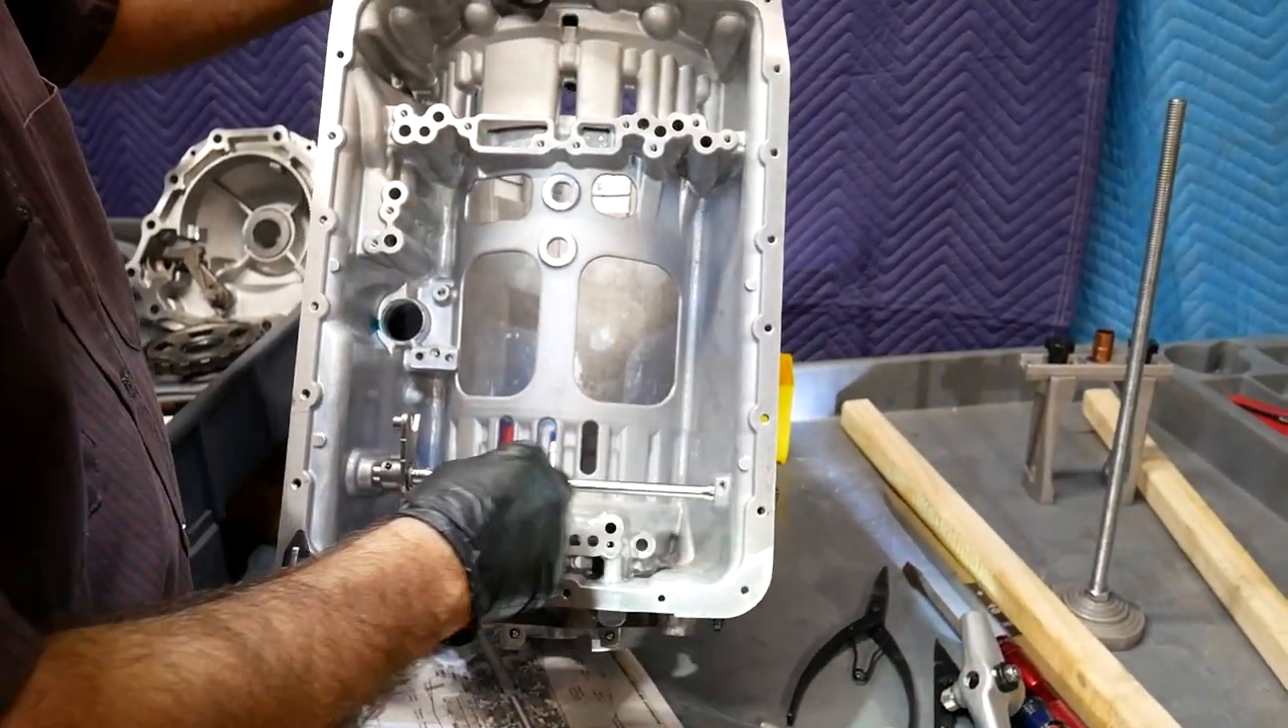Now the case is almost completely stripped the only thing that I'm left with is my manual linkage.